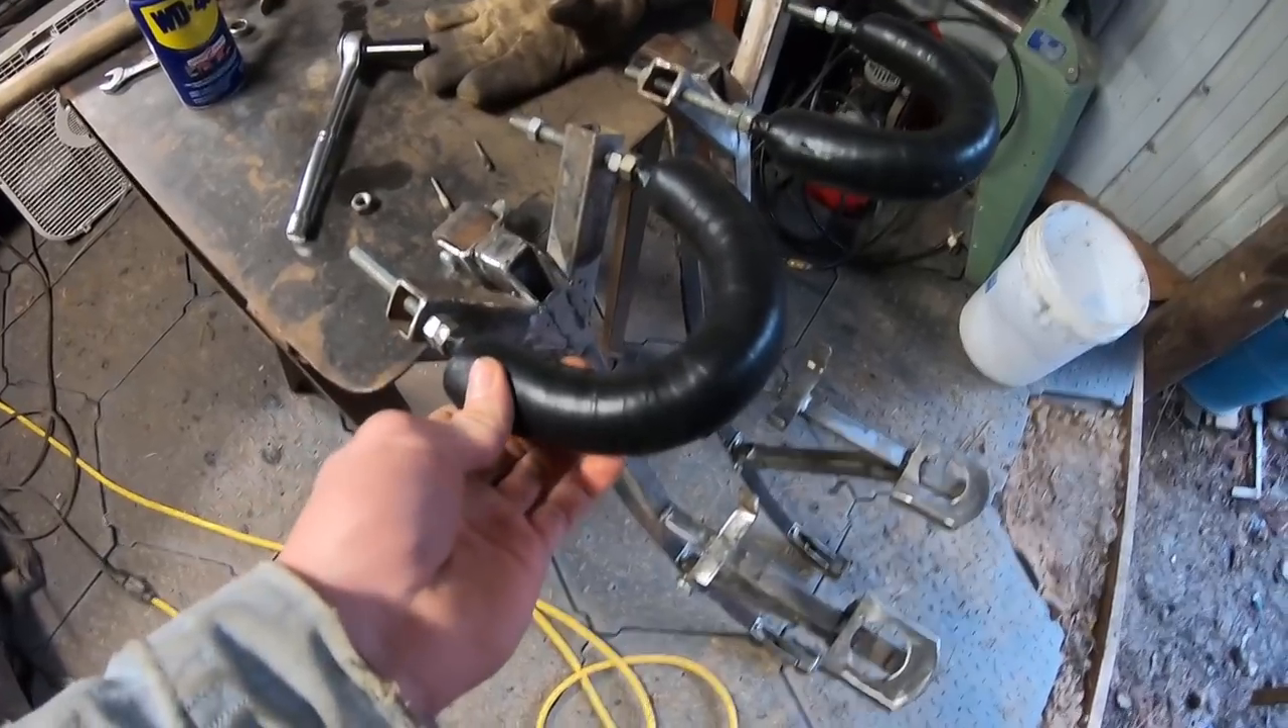I've got my padding in place.